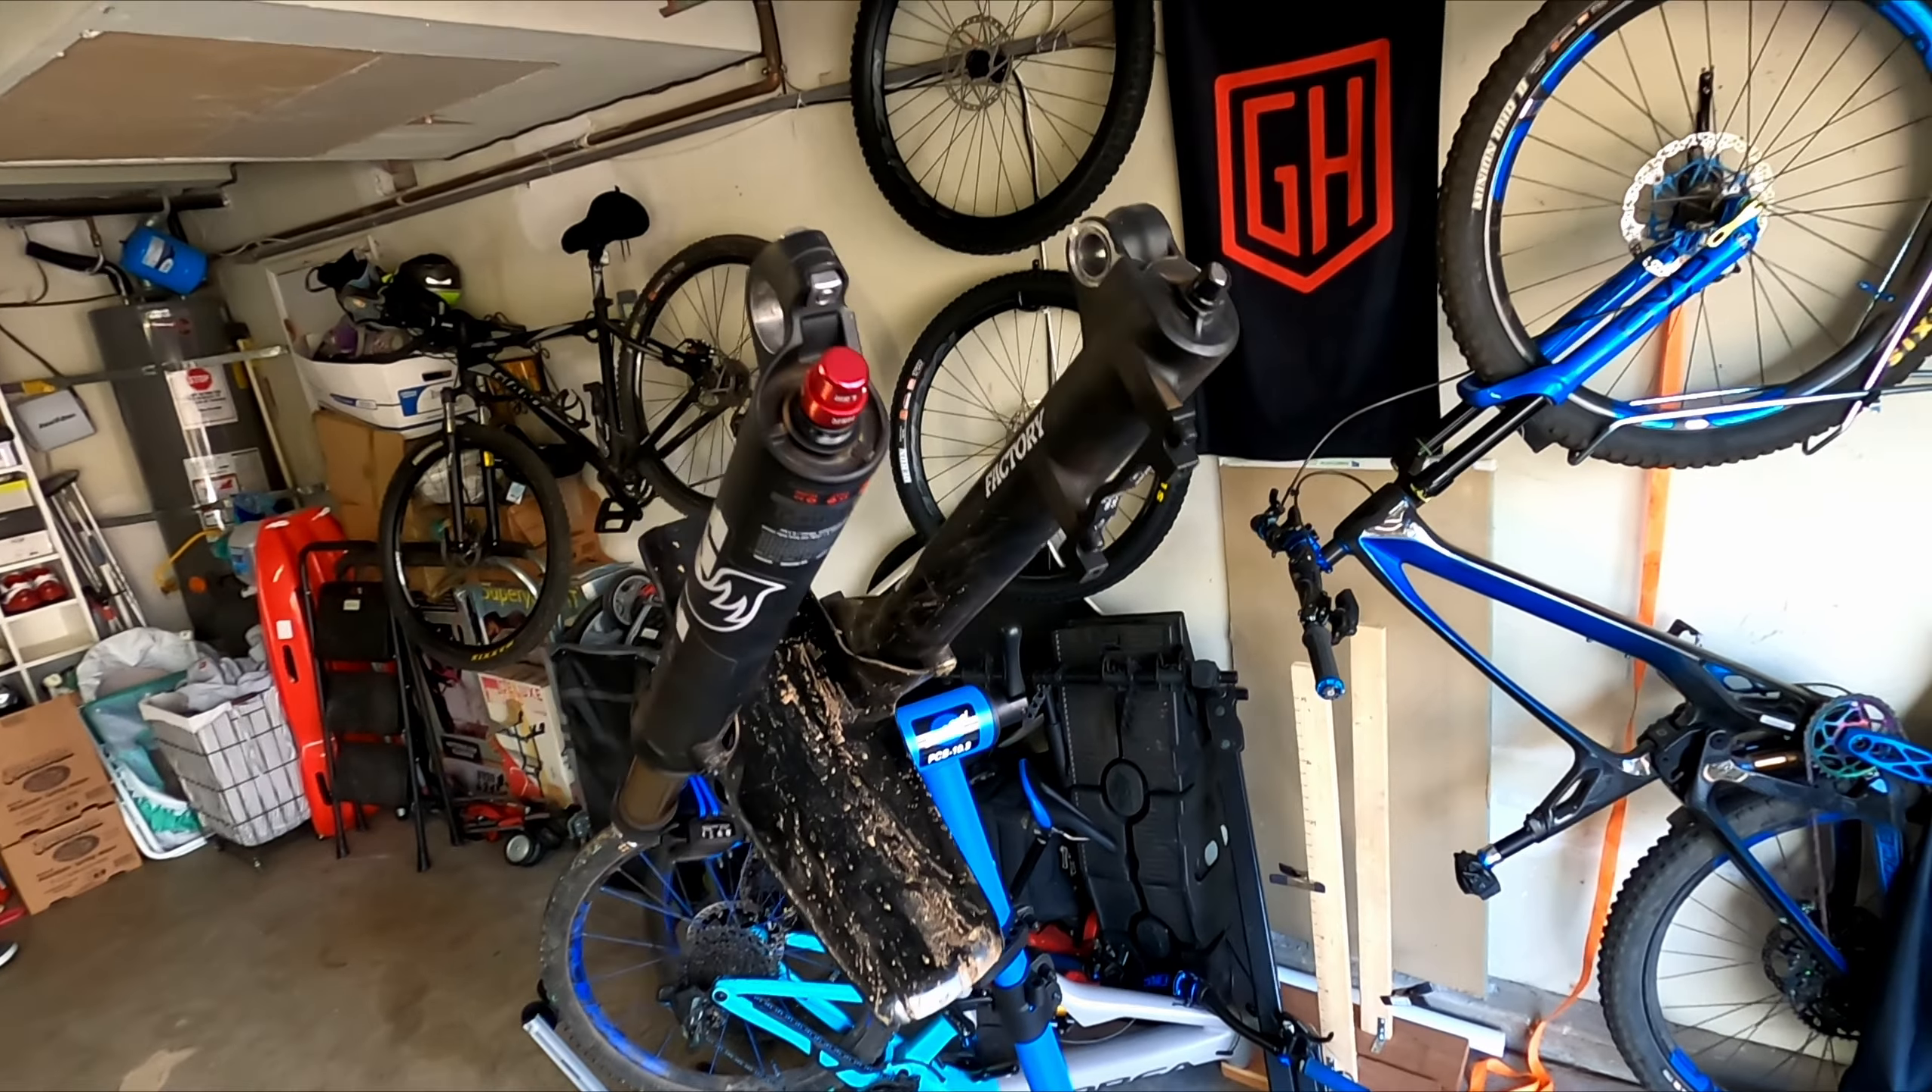Alright, so as you can see, I took the fork out from the bike, which I laid carefully on the ground.